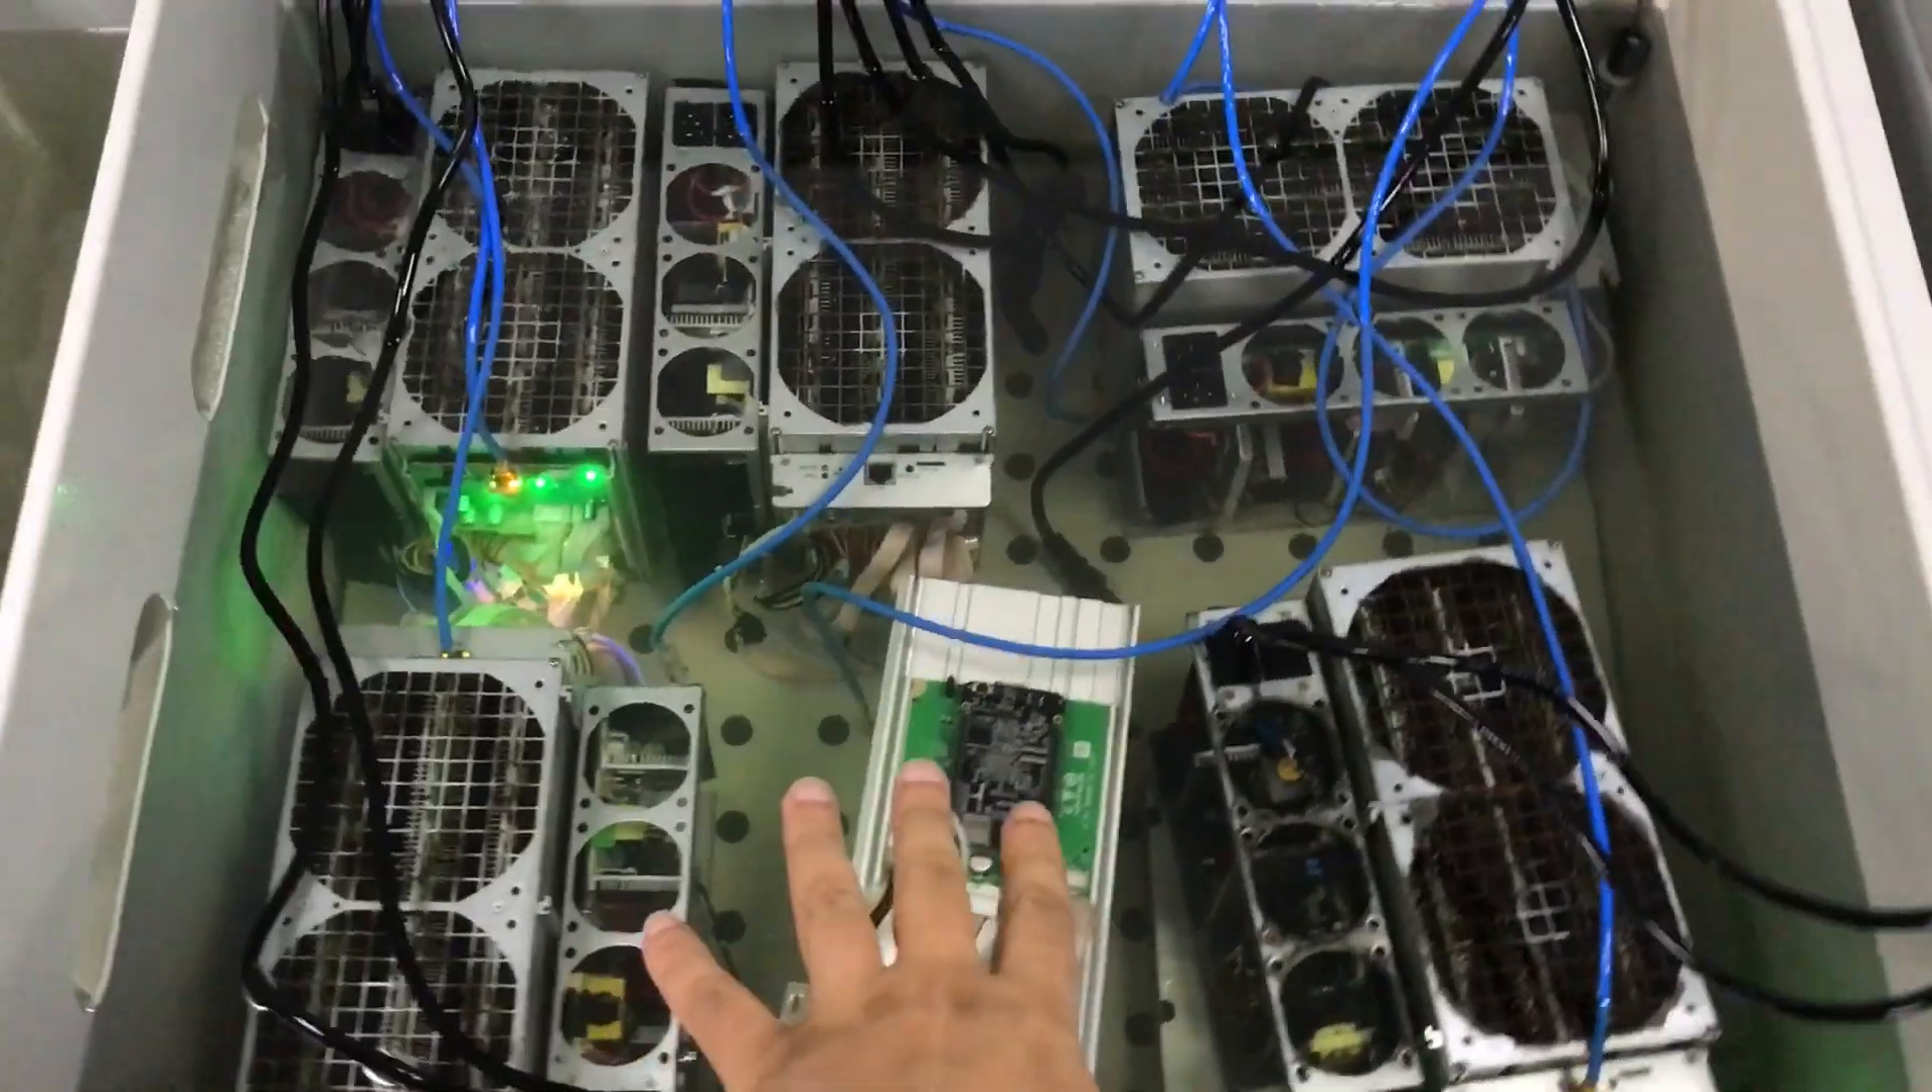So as you can see we already have a few units inside.